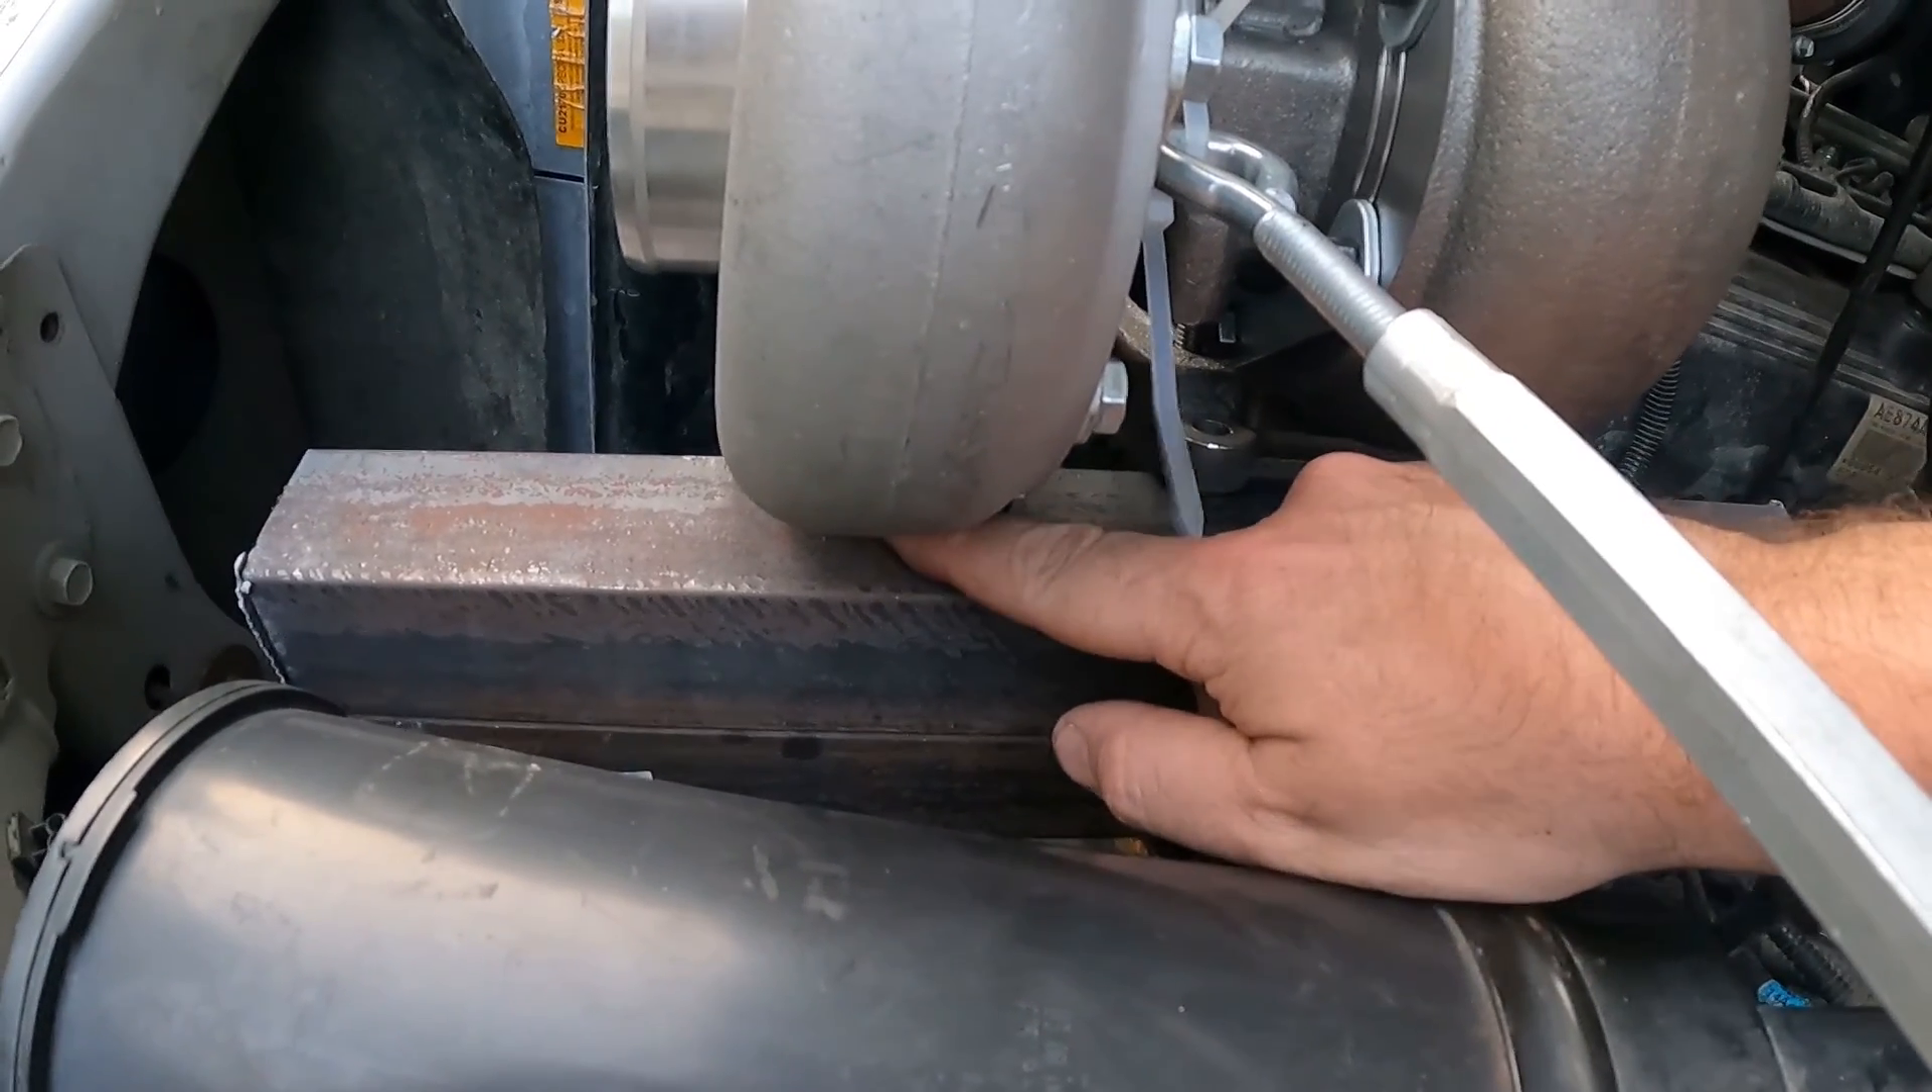See the cold side housing is sitting on the bracket, which you can't do that.